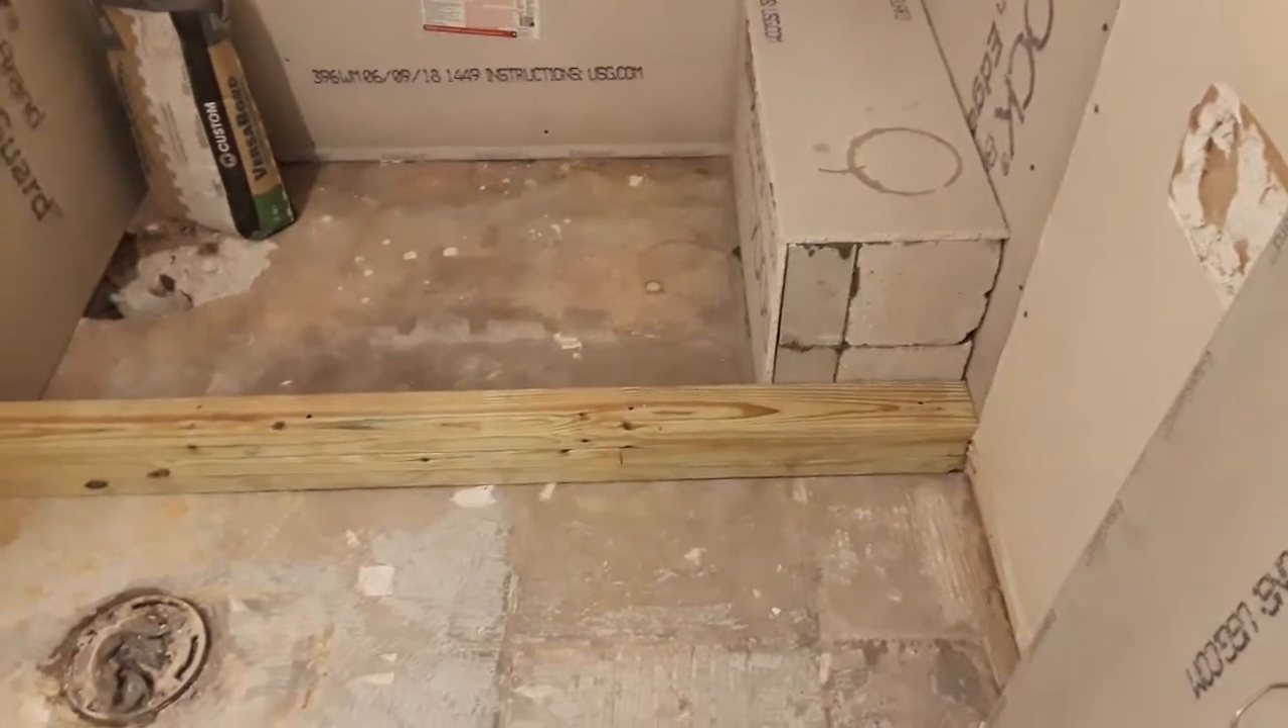Today I was able to get my DuraRock installed. I got my block set in place for the bench.